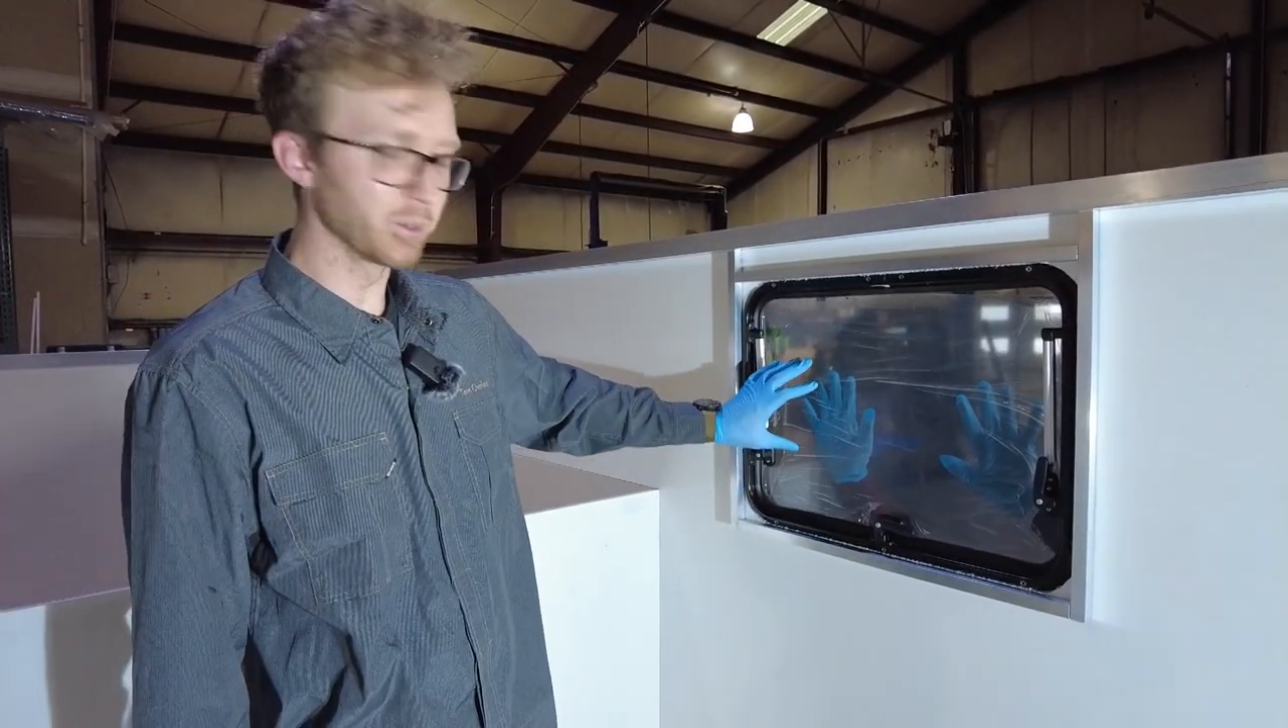We've got our frame on, we have the window in place with my handy assistant outside.